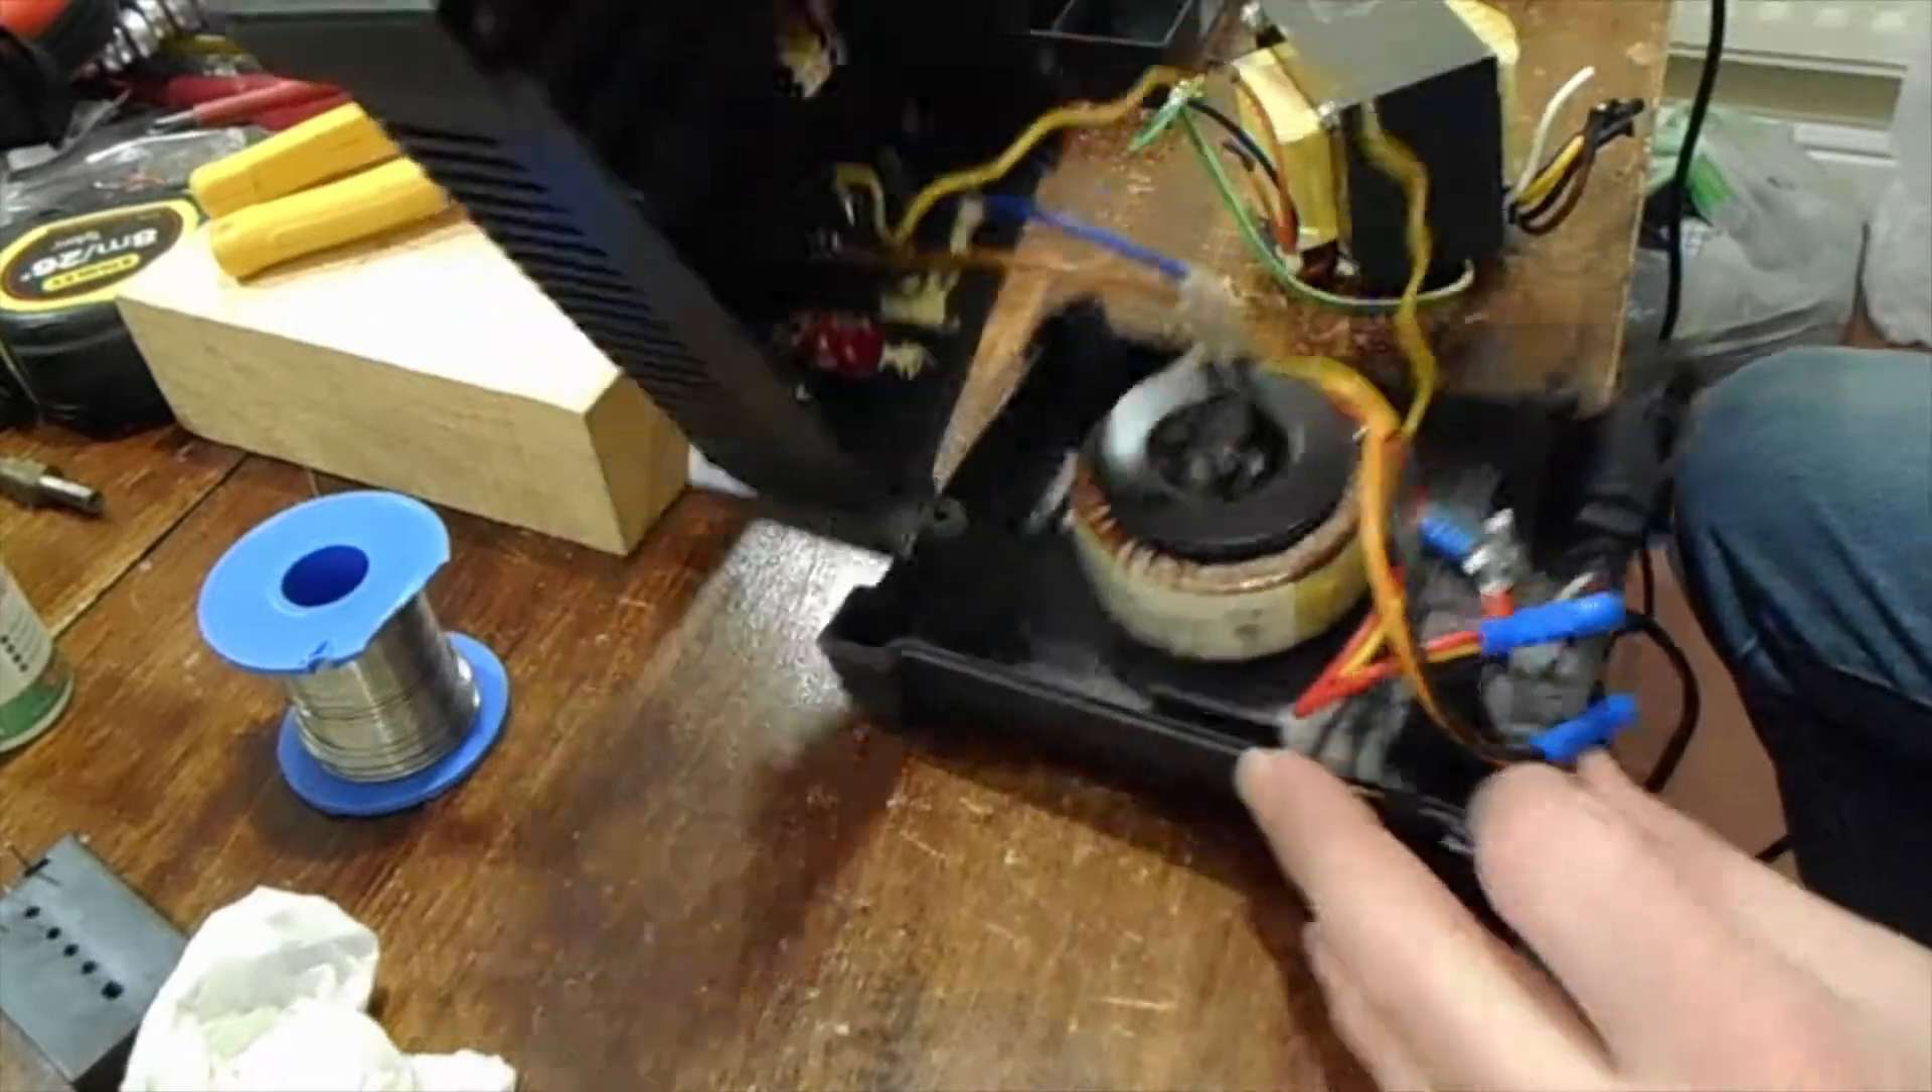So I've got in here I've ripped this transformer out and I've put in this nice little toroidal one.